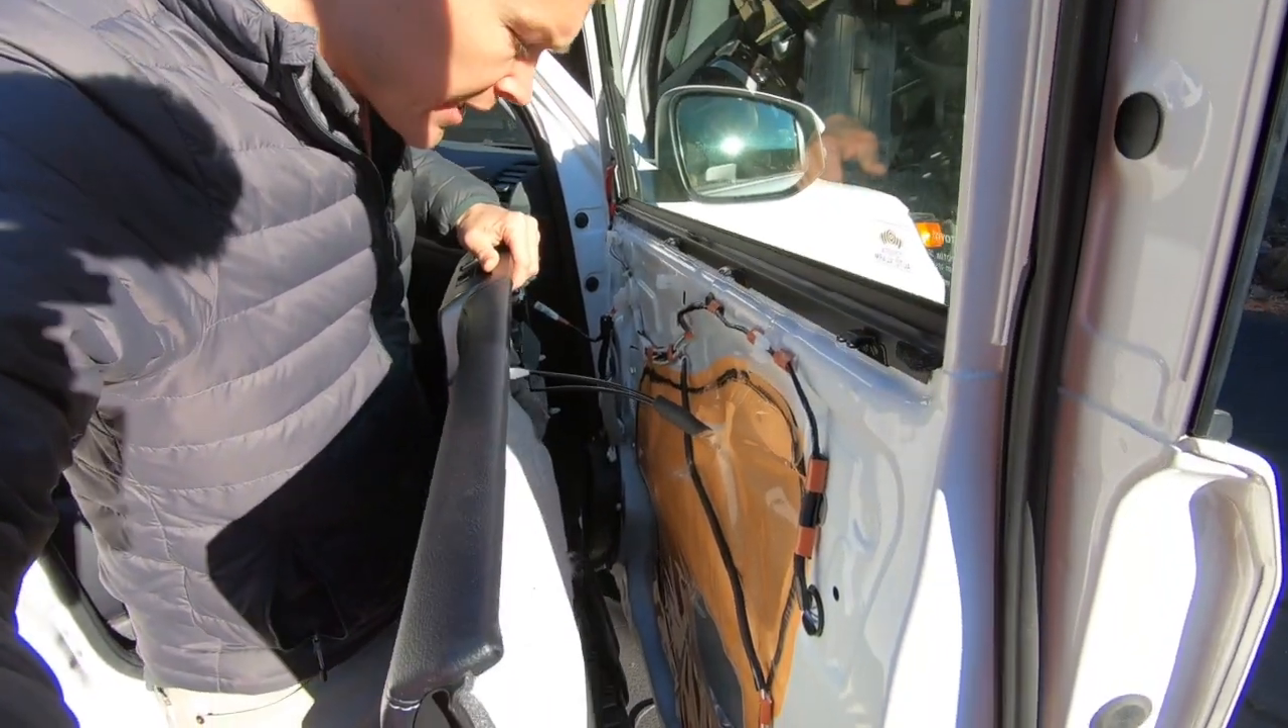All right, so you can see we've got the door panel removed here, but we've got a couple connections that need to be disconnected.